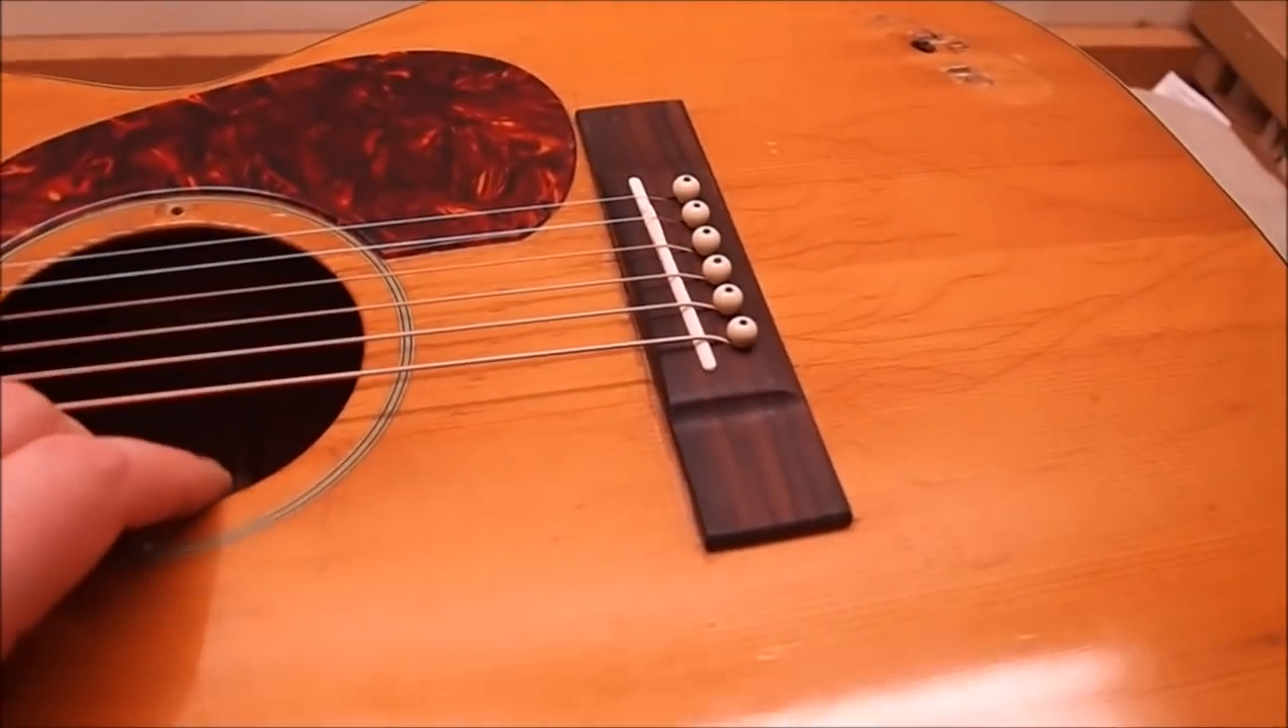Okay we got some strings on. I went with the light gauge strings this time.